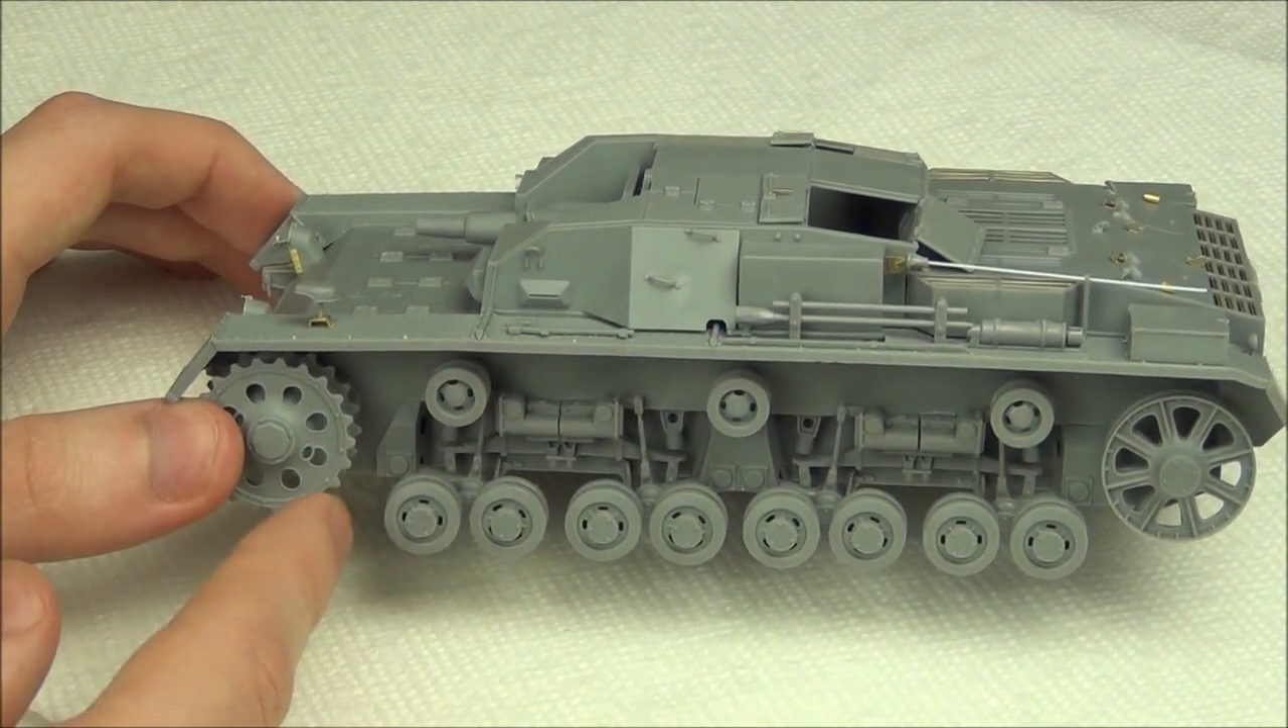I also don't have the tracks on the kit.